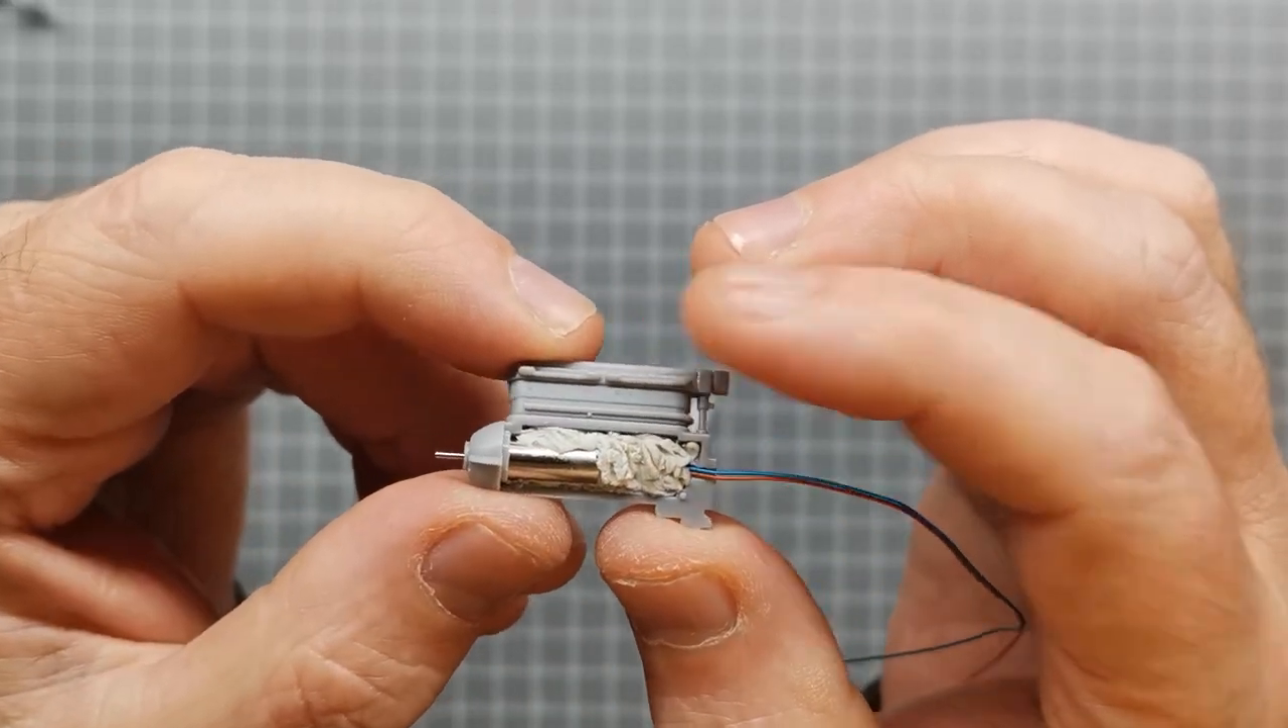I've mounted the dc motor um in the engine here and all of this is two-part epoxy basically i needed something in there to hold it in tight and keep it as true as i could.